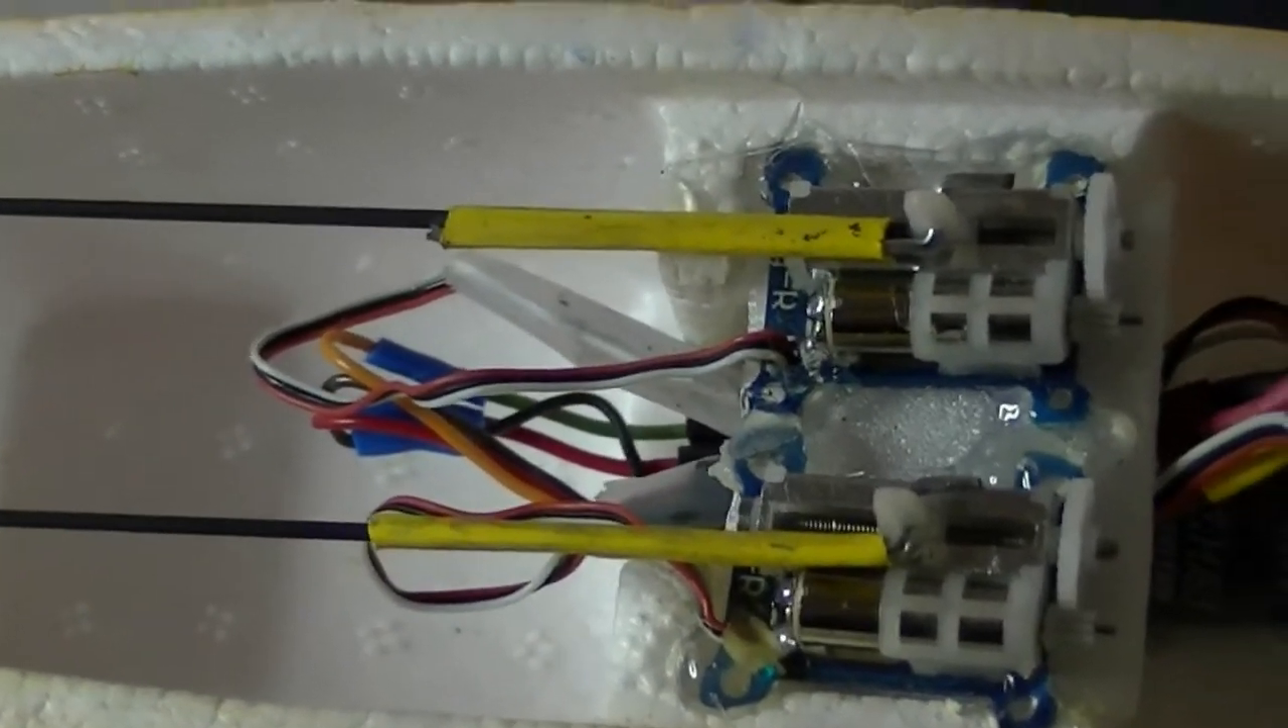Ok so both control rods are now attached to the servo horns.